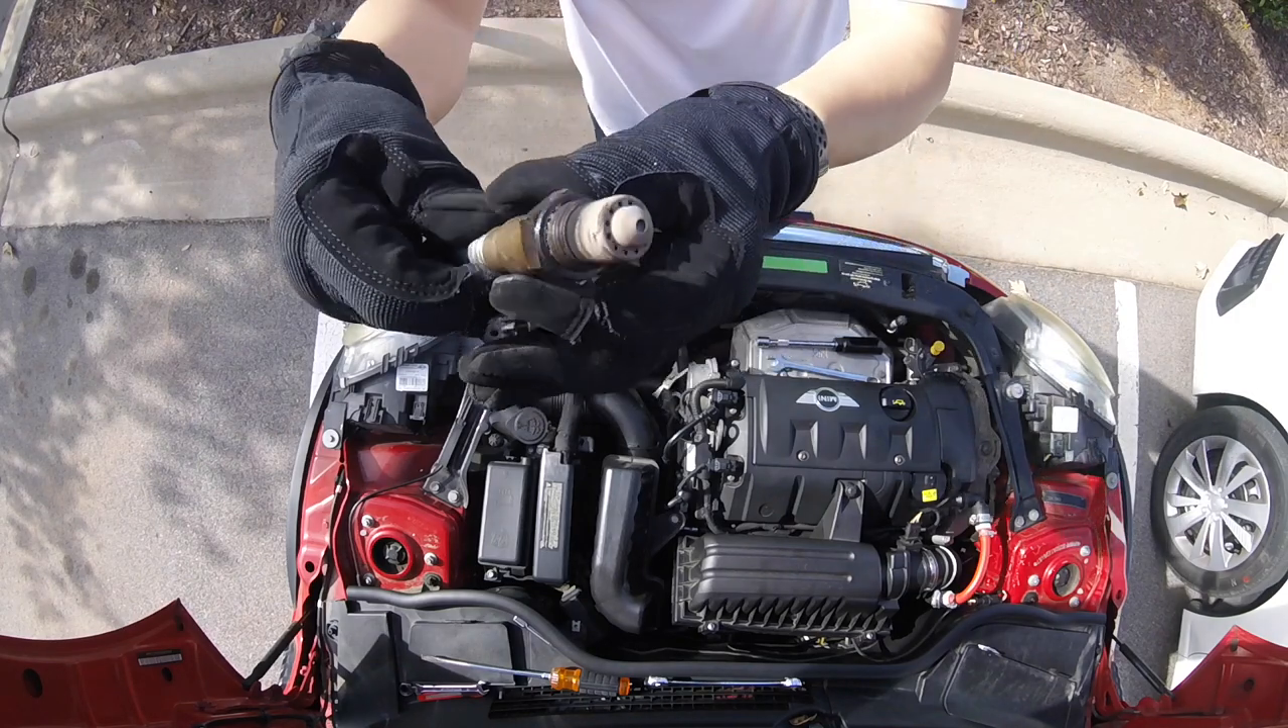Yeah, this is the extracted This is the extracted oxygen sensor.